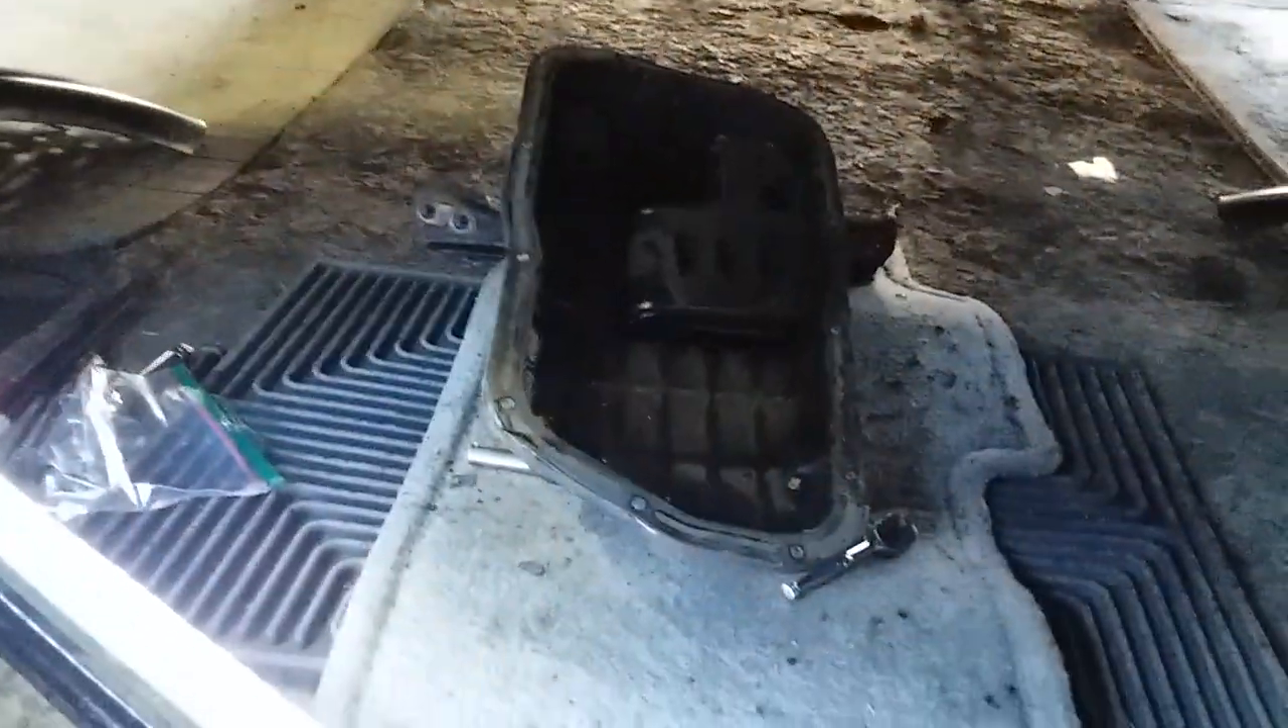But back to the engine here, we've got the oil pan sitting on the floor here.